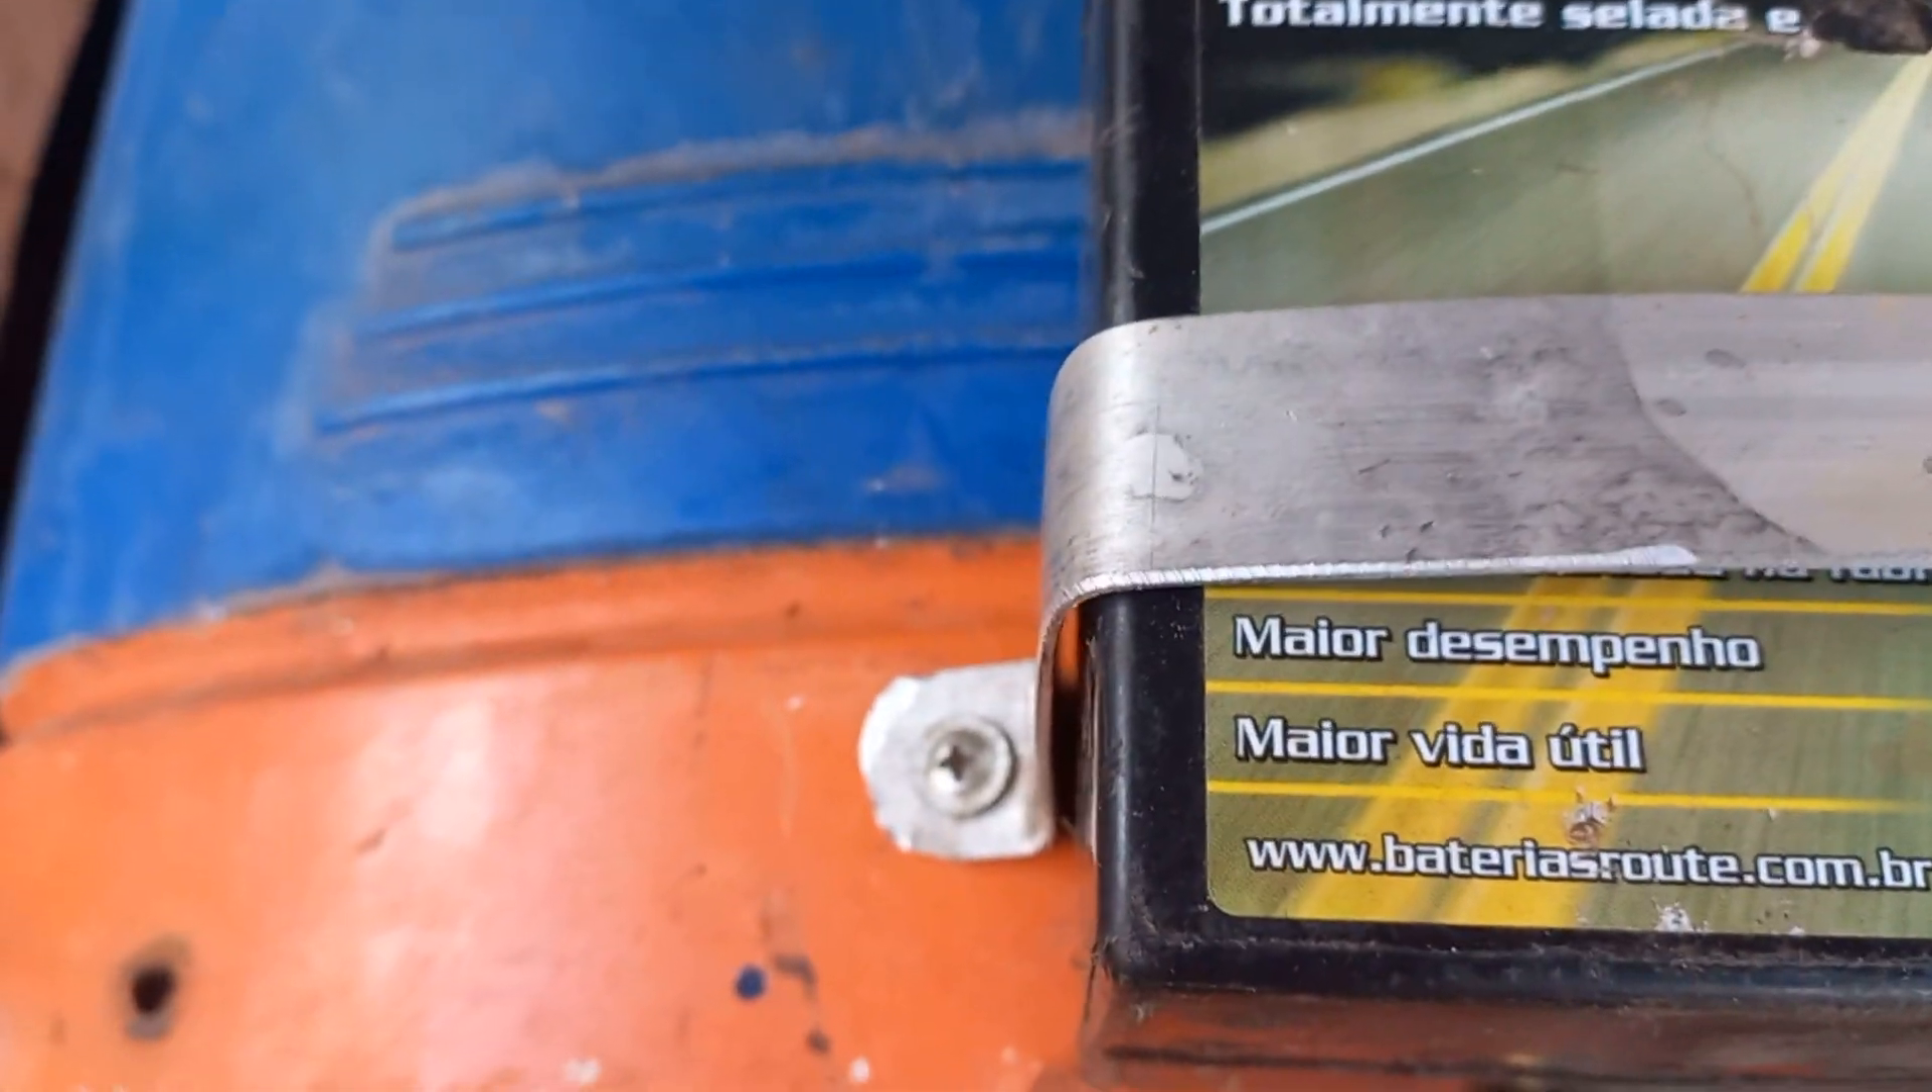Coloquei essa abraçadeira ó que é parafusada aqui ó.